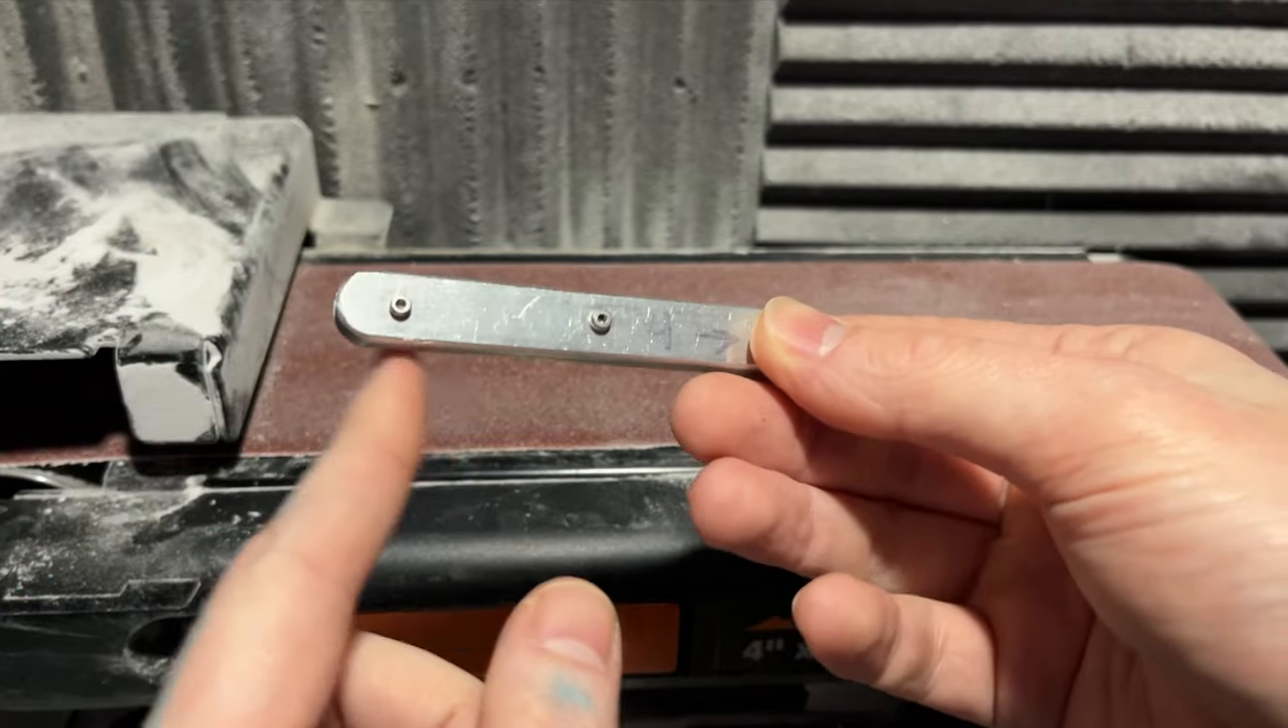So now you should have your scales completely screwed together your ends rounded off right there.